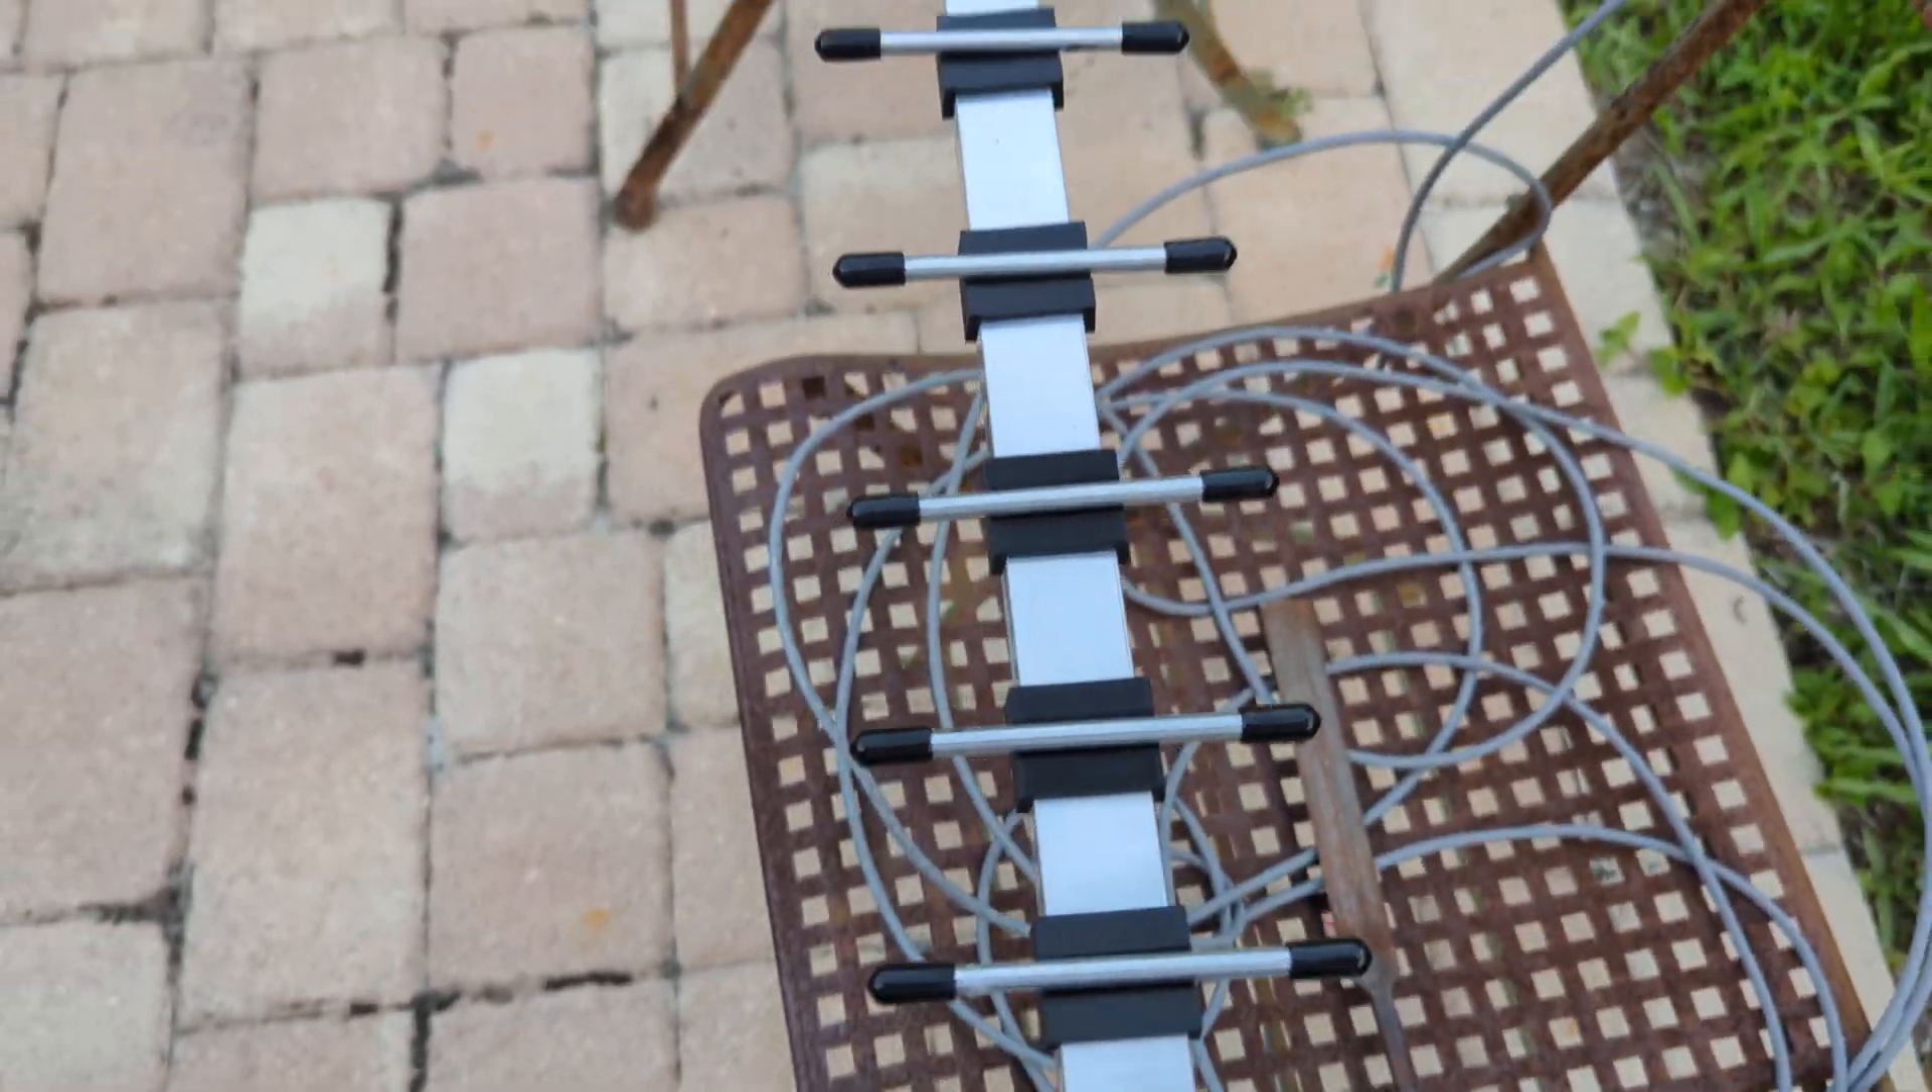But I cut all the elements and put the rubber caps on, okay?